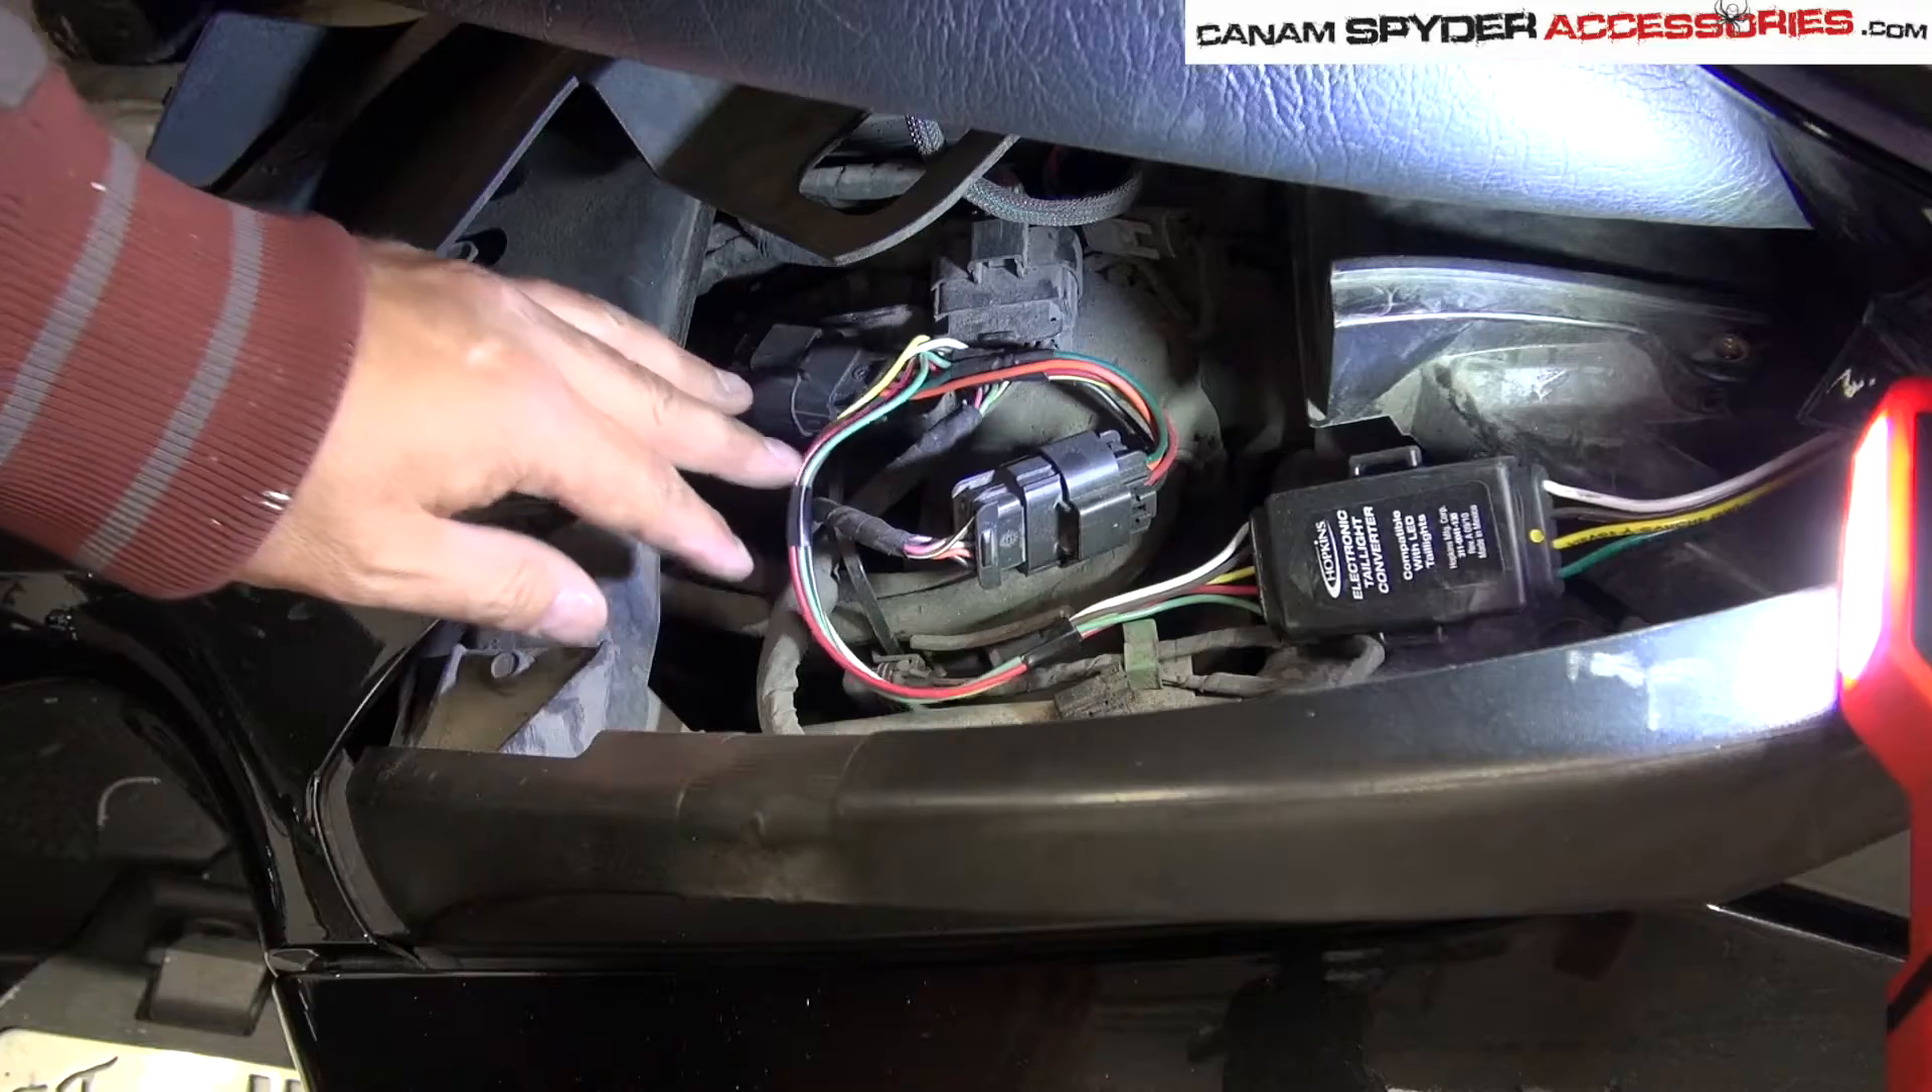Here you can see that I already have my plug and play harness that's installed there. So that's actually going to help you to see how we're going to be organized later on.